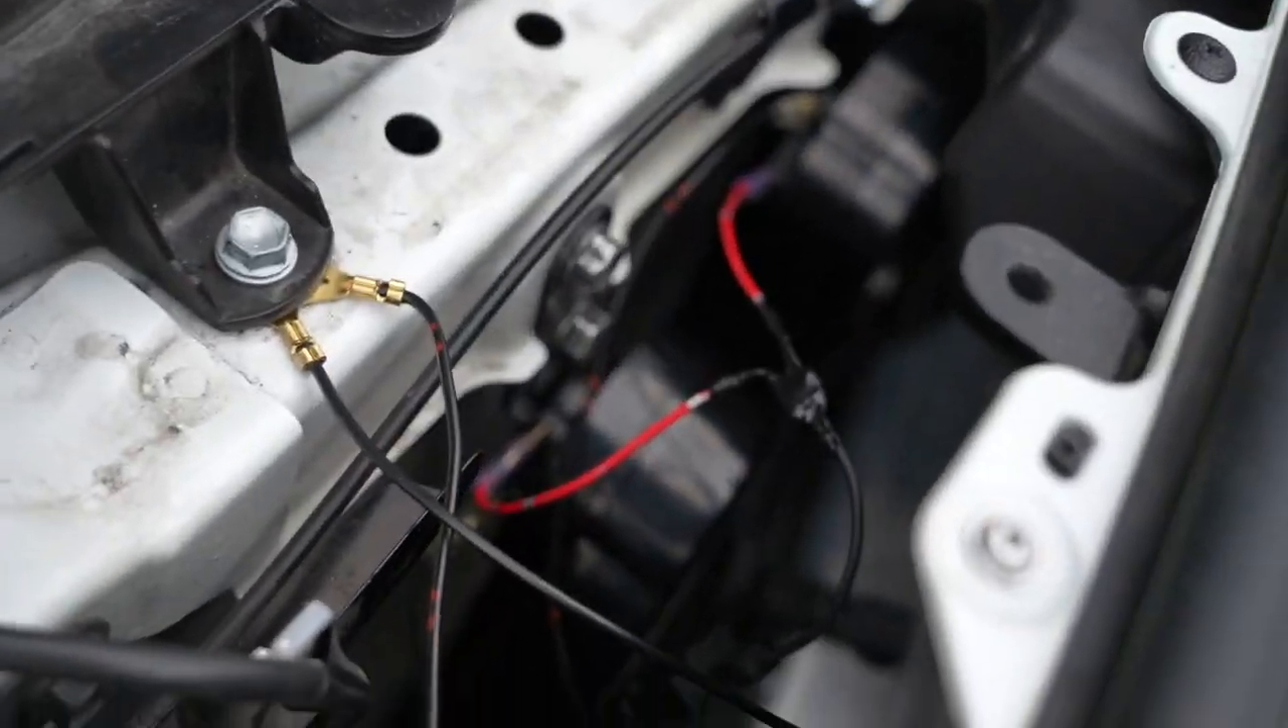Our ground wire is attached to that little bolt right there.